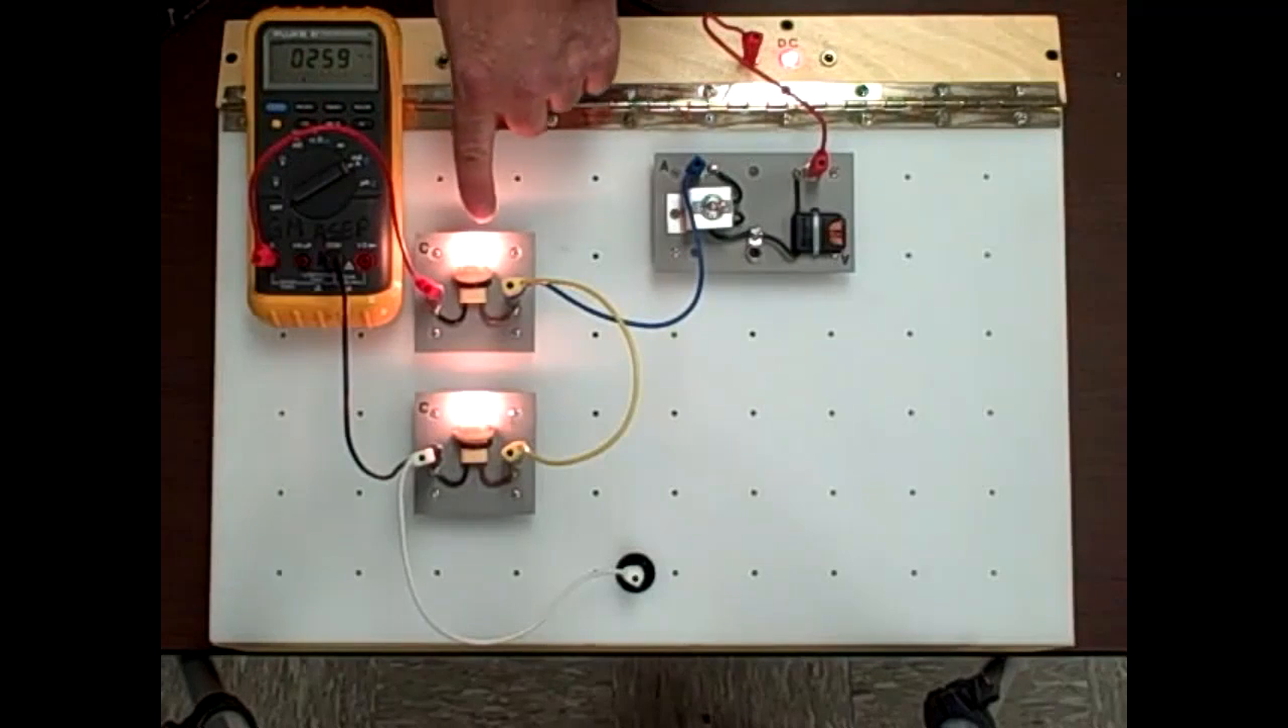I've completed the circuit back through the meter the lights back on.